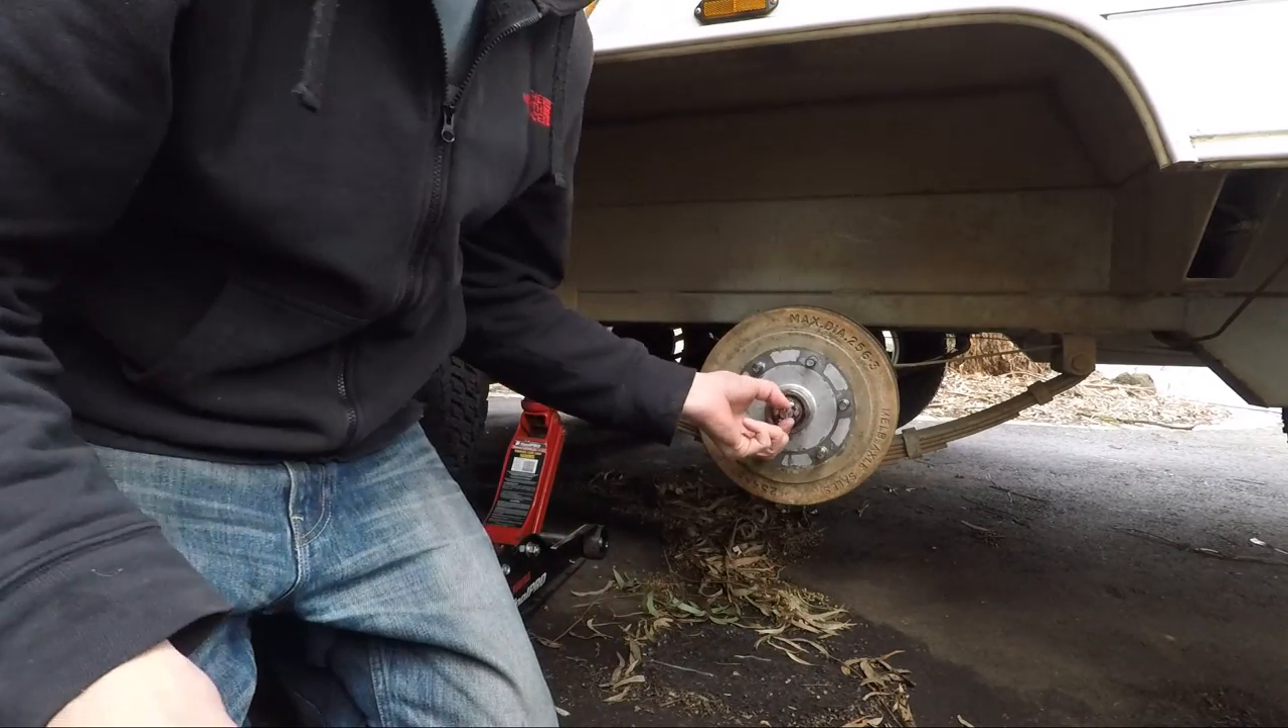So now we've got the wheel off.